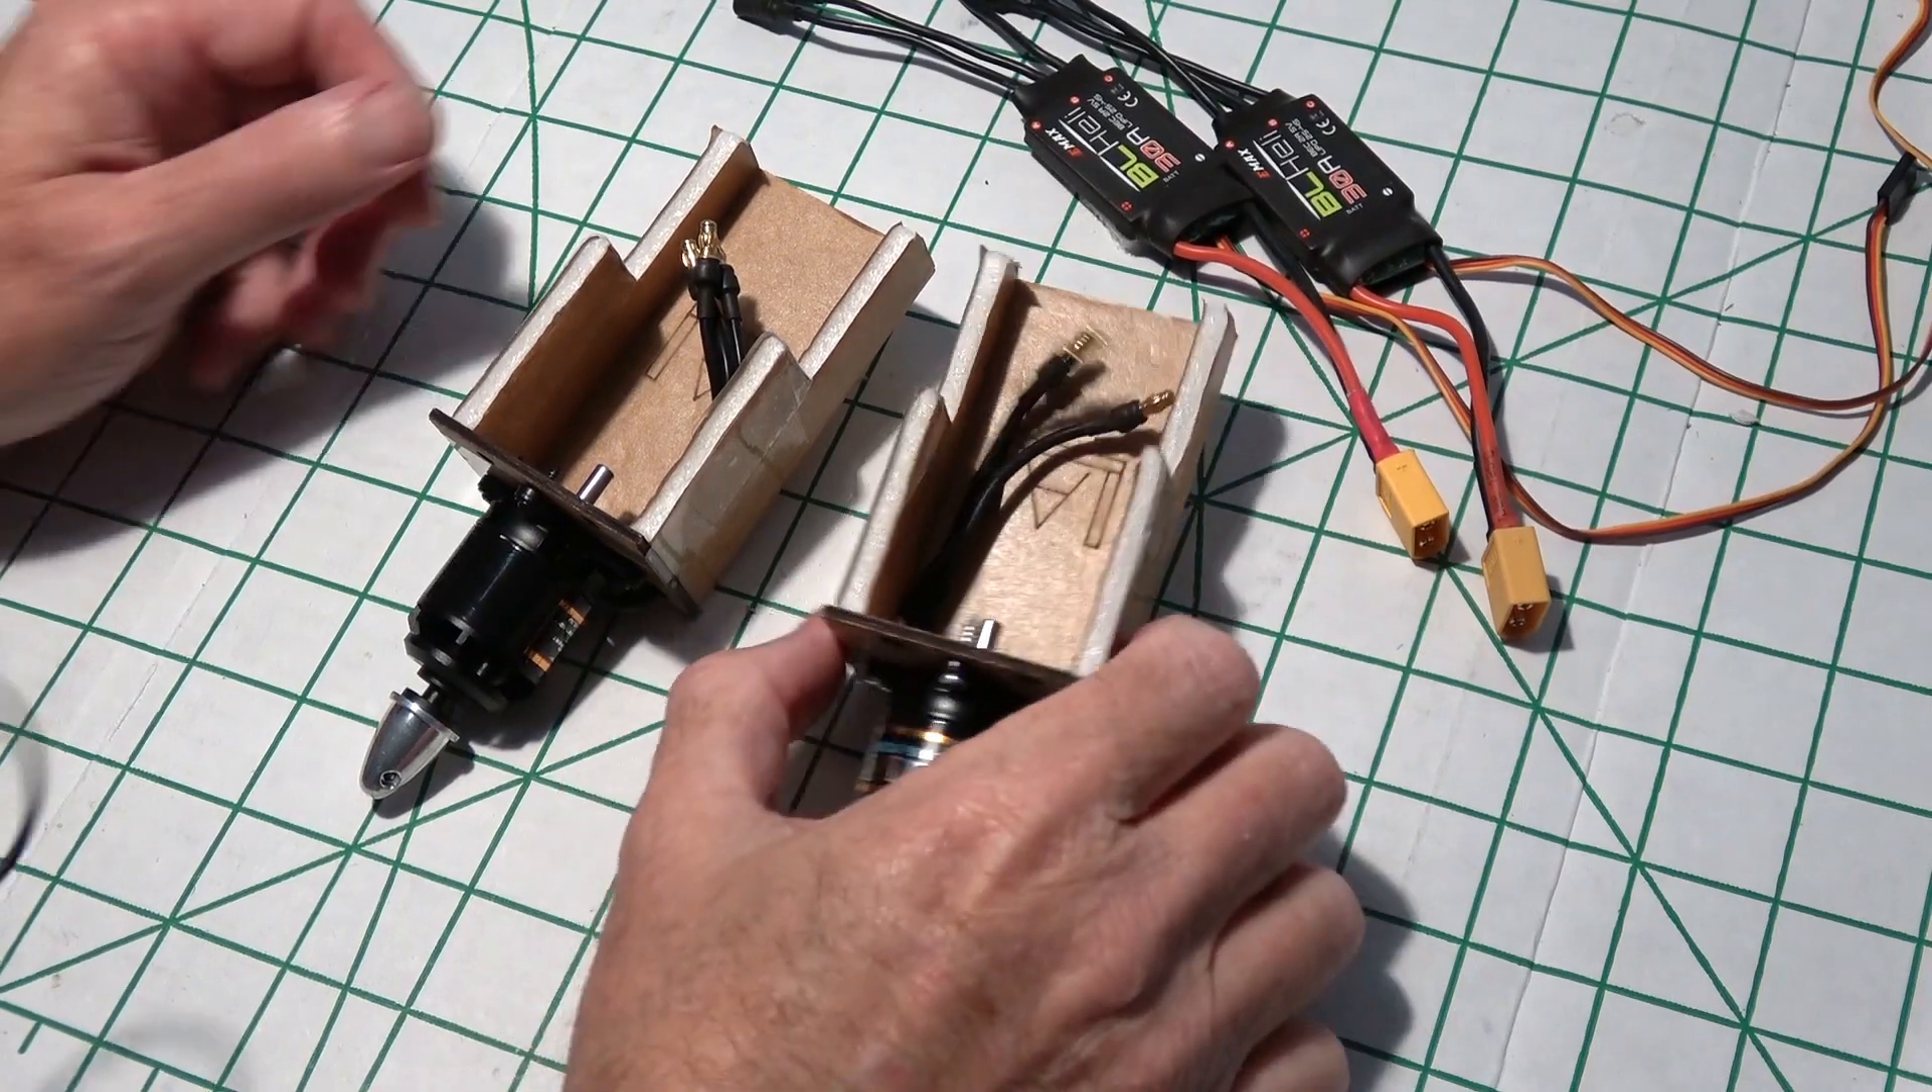I just got done mounting the motors onto the power pods.